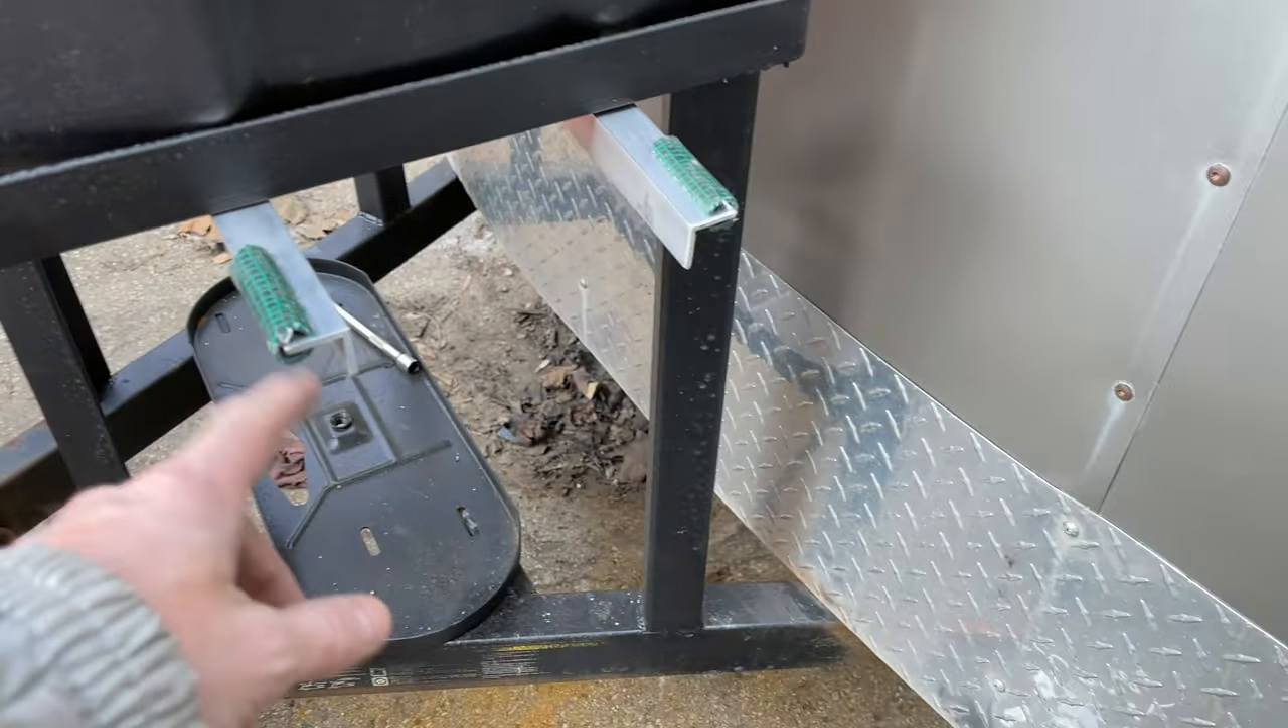You see I've got these two little angle irons here now mounted on here so the tank's gonna sit on top of there.